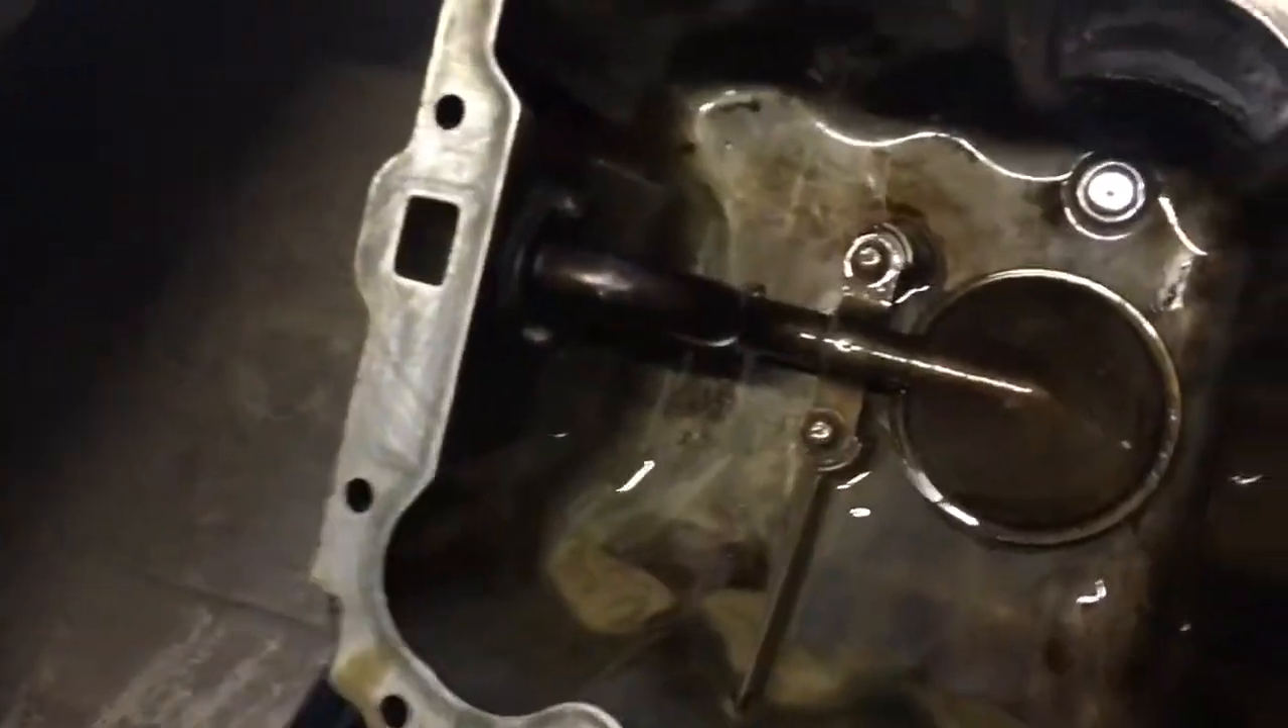Картер еще не поставил буду мыть собирать дальше.